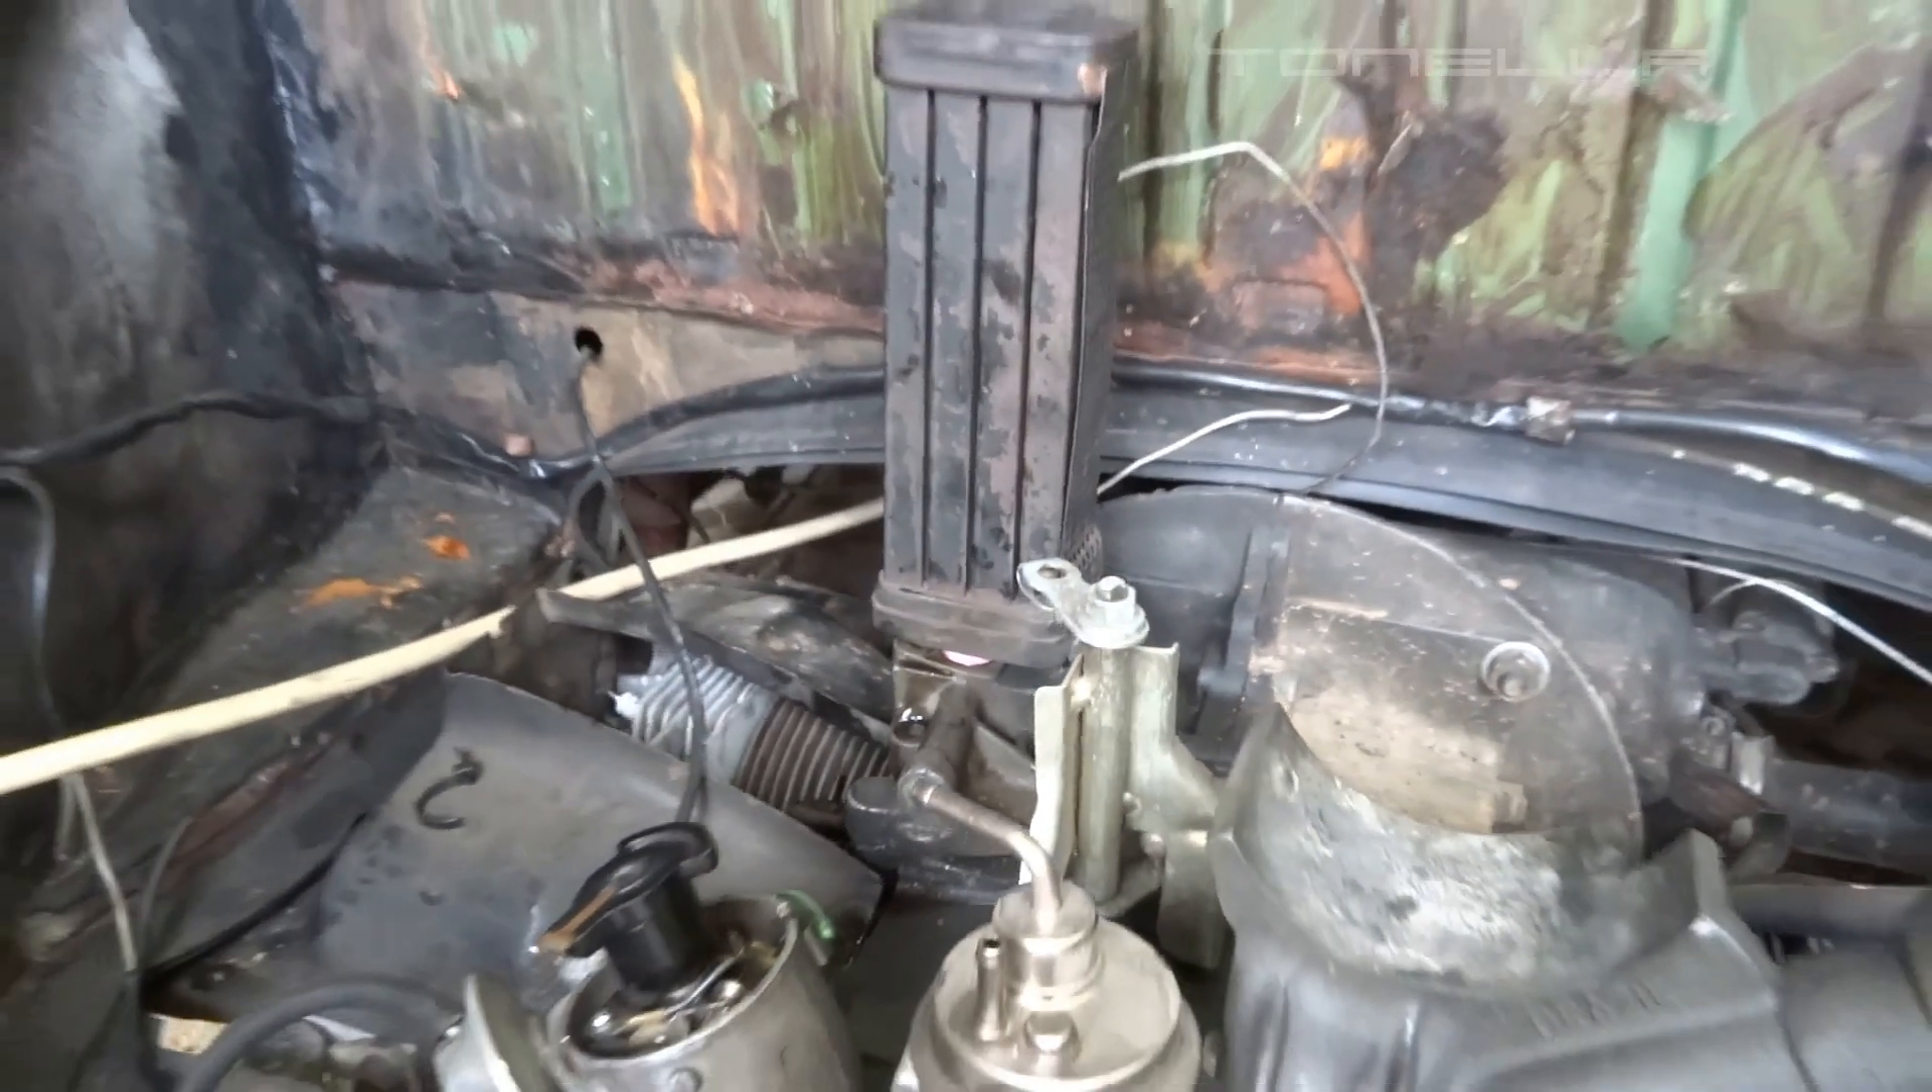Bom o radiador de óleo já está montado.